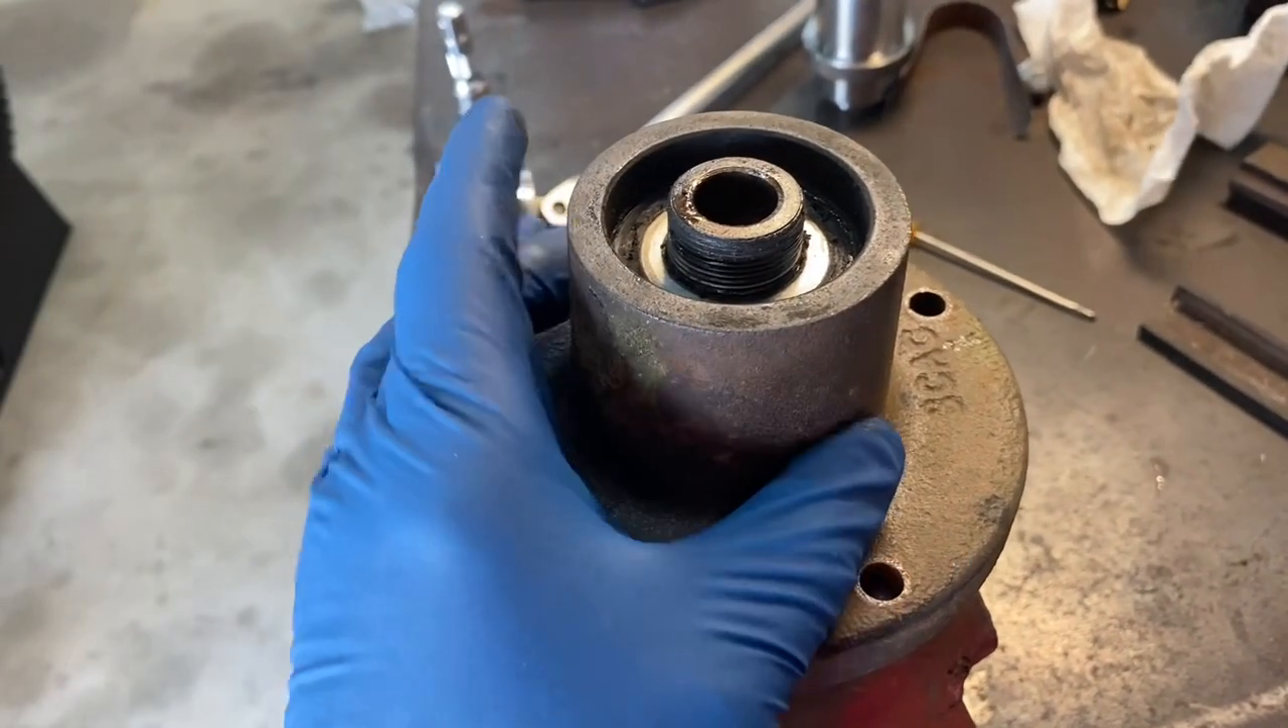All right, so now we've got the nut off.